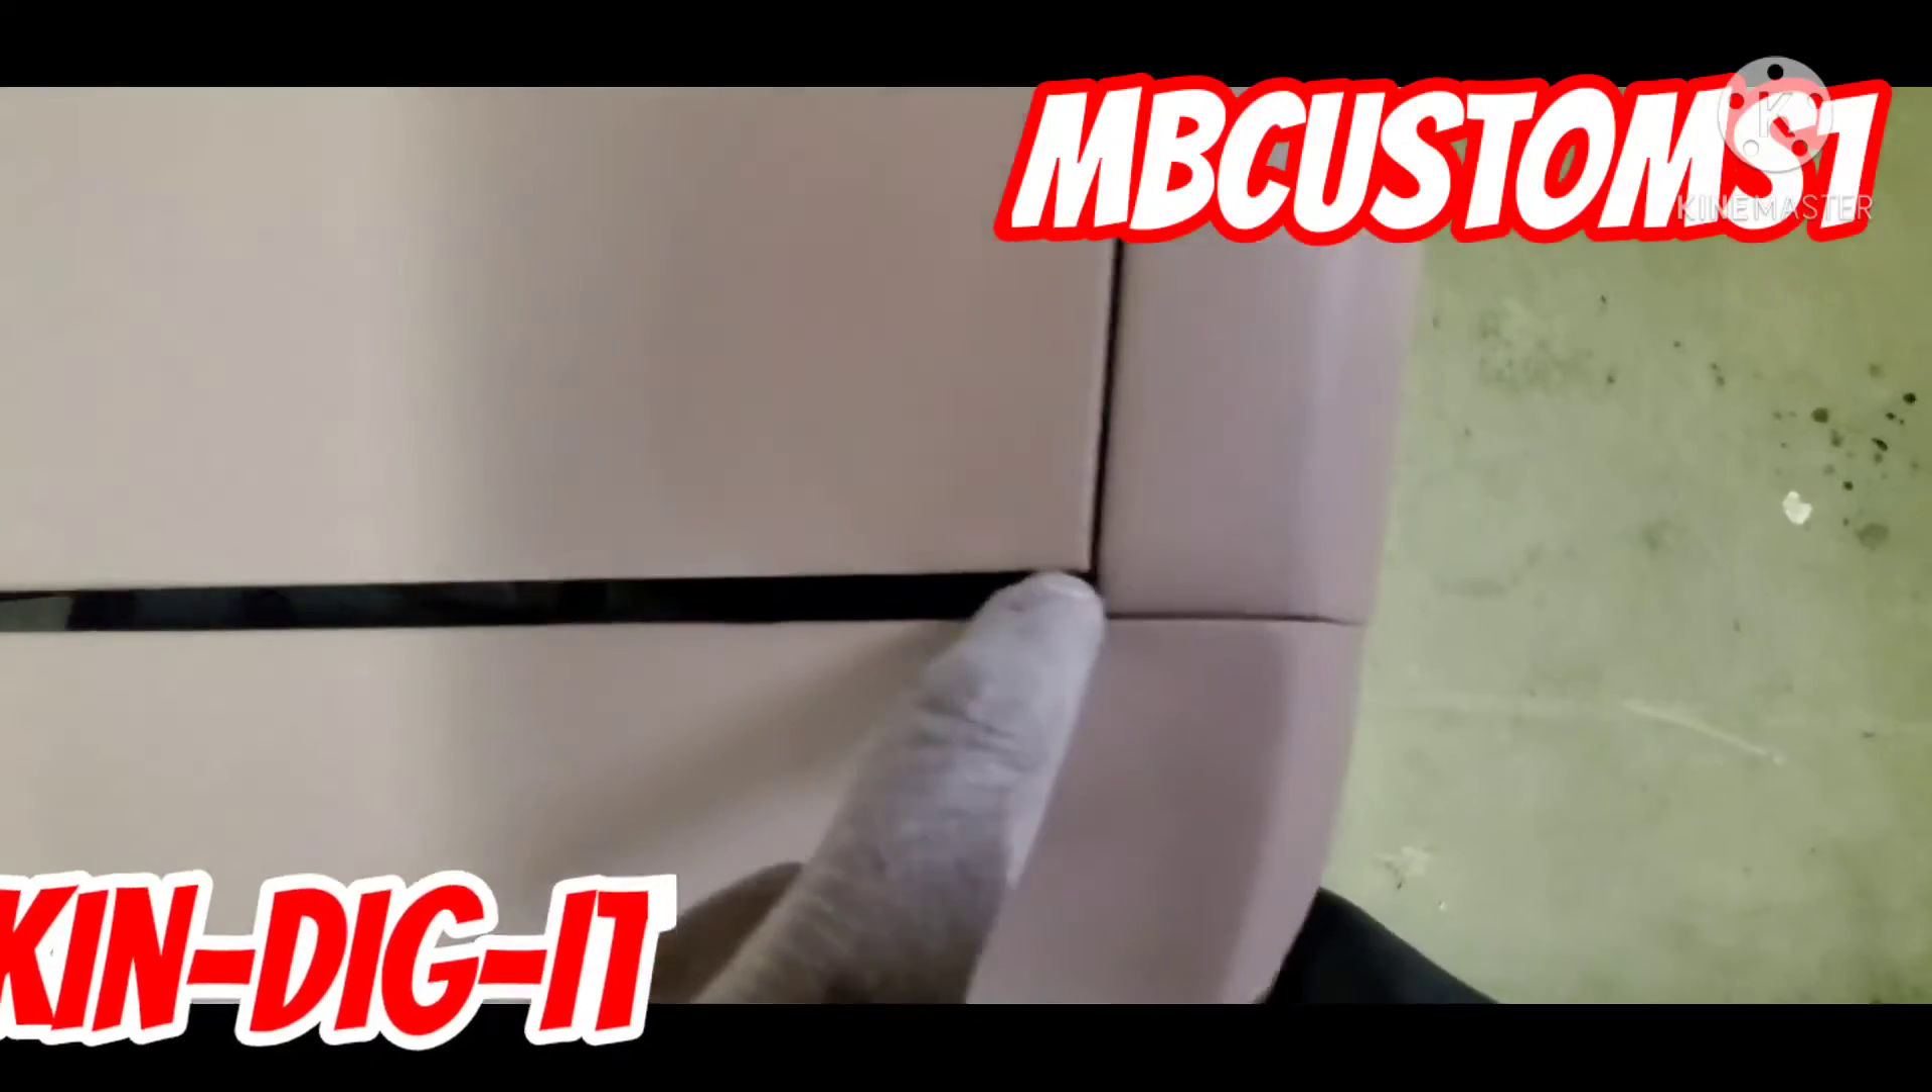I'm going to try to pull this, line this hood up the right way. I think it's pushed up too far.